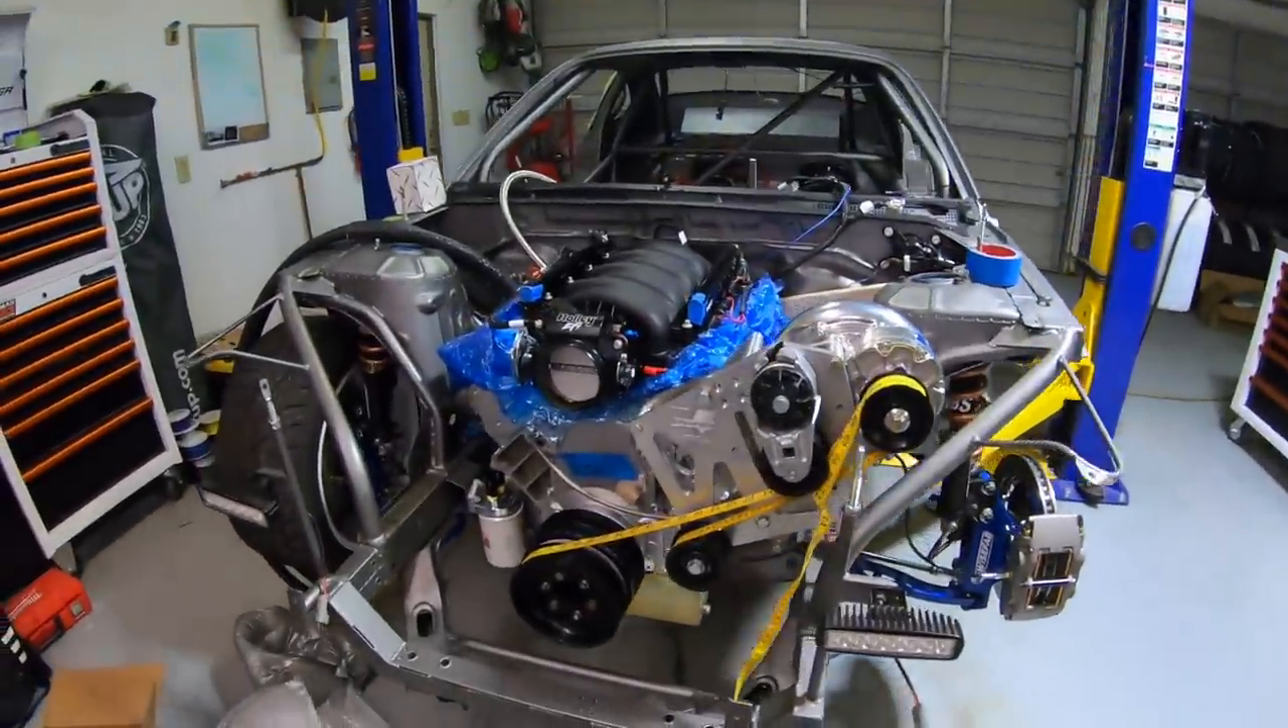The new texas speed motor is finally in the car and we're still hooking things up.